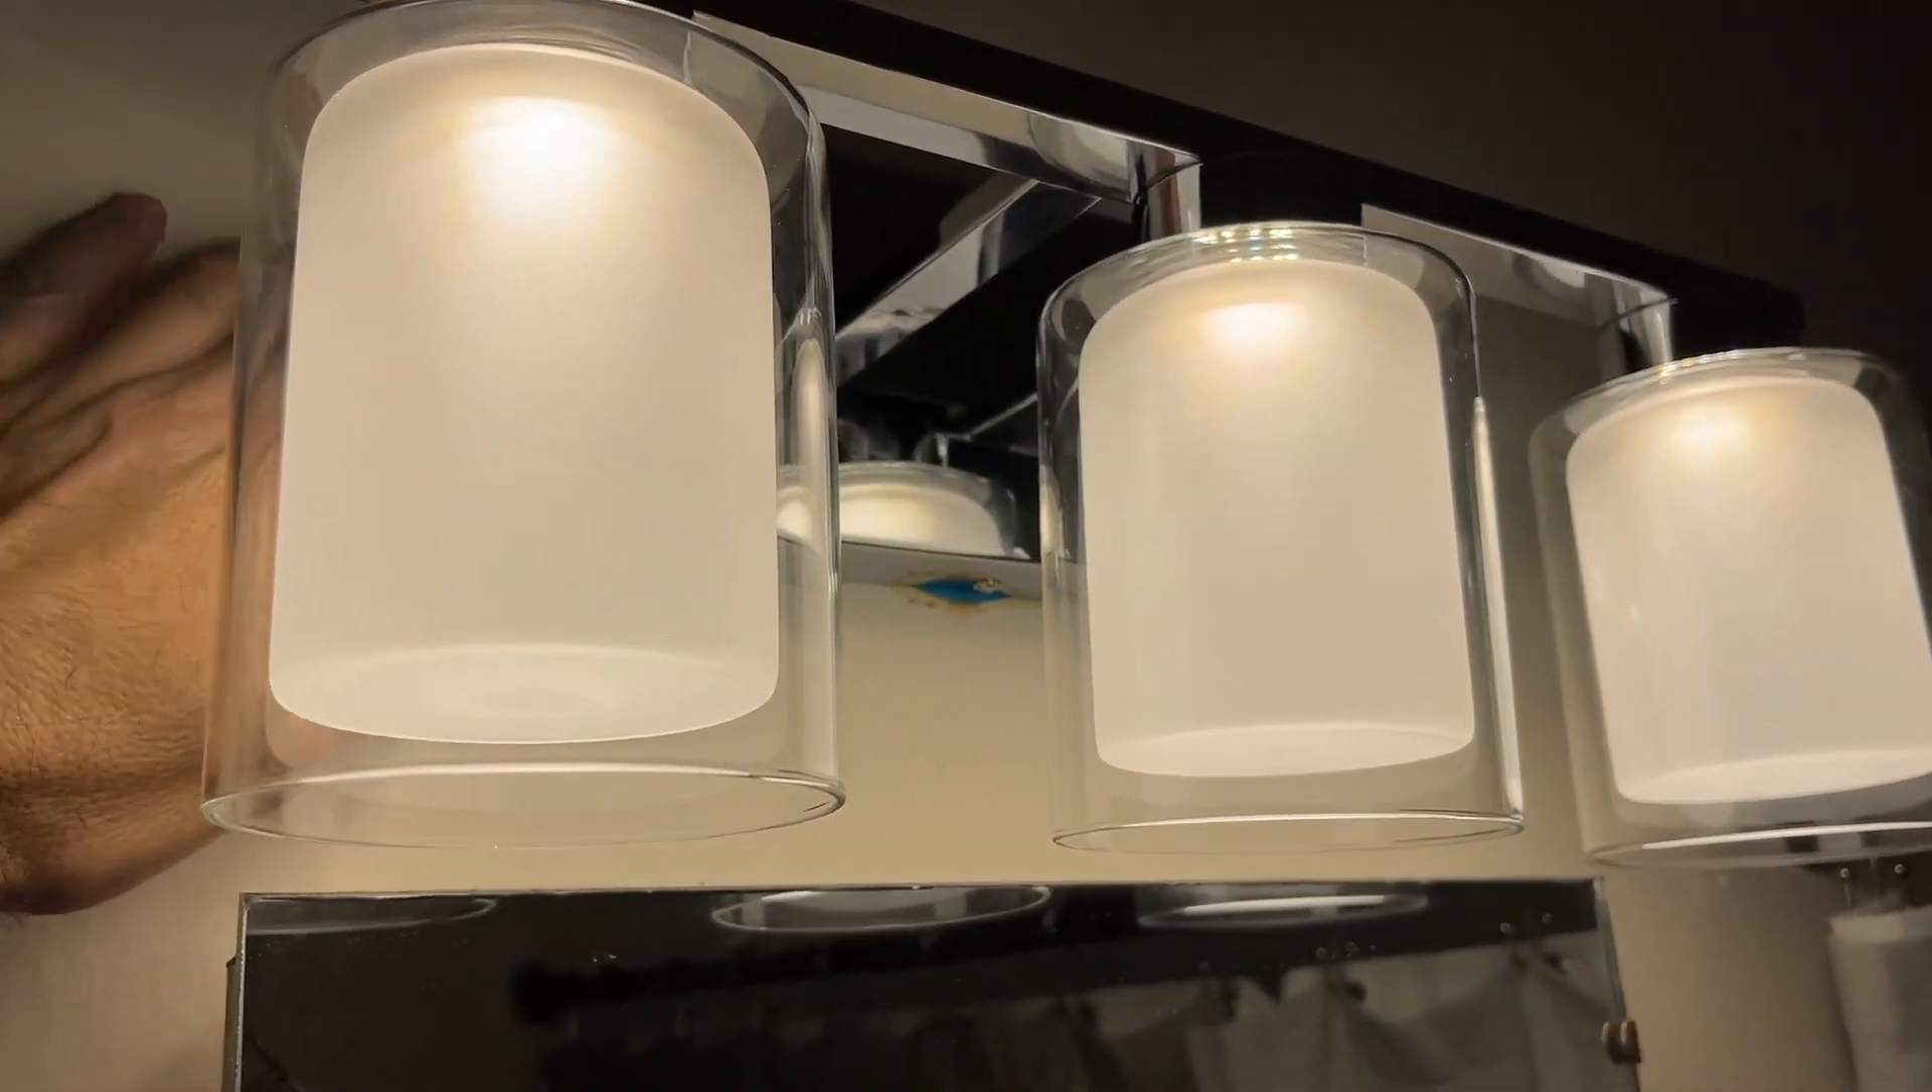Okay so now i have the fixture installed with all three lenses and we're on the 4000k mode.